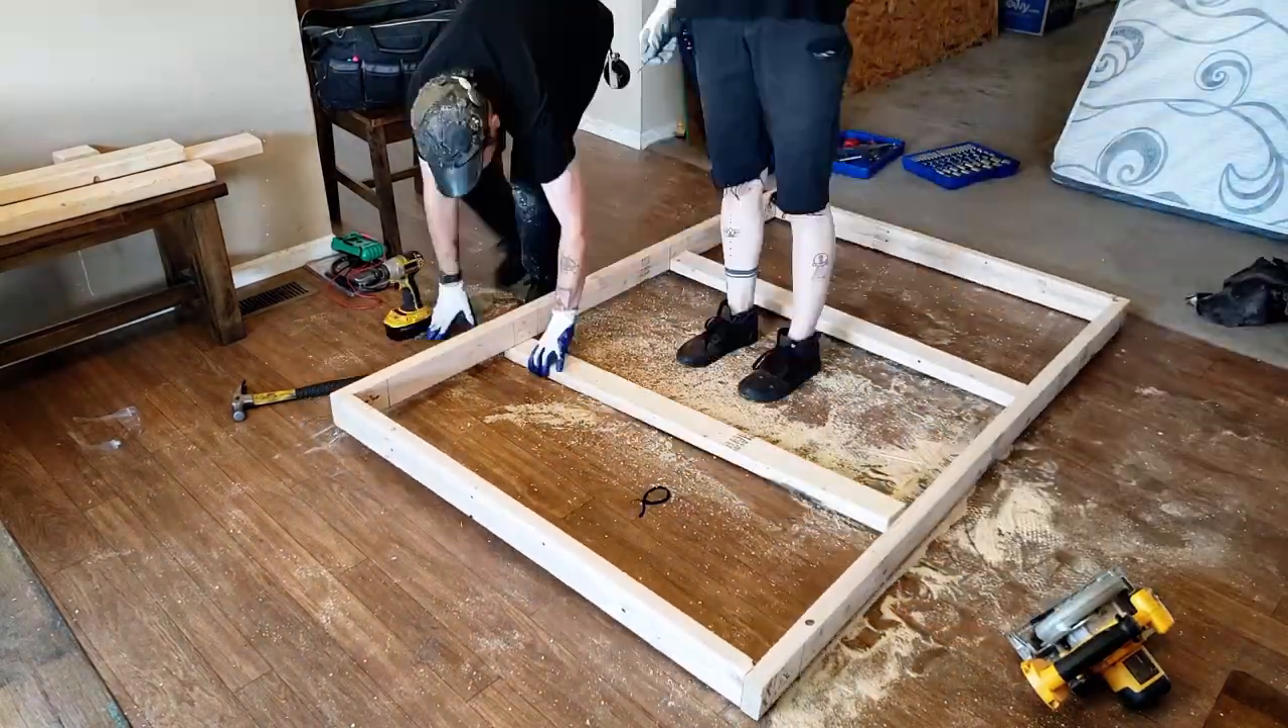Then we built the main structure of the bed by using screws.